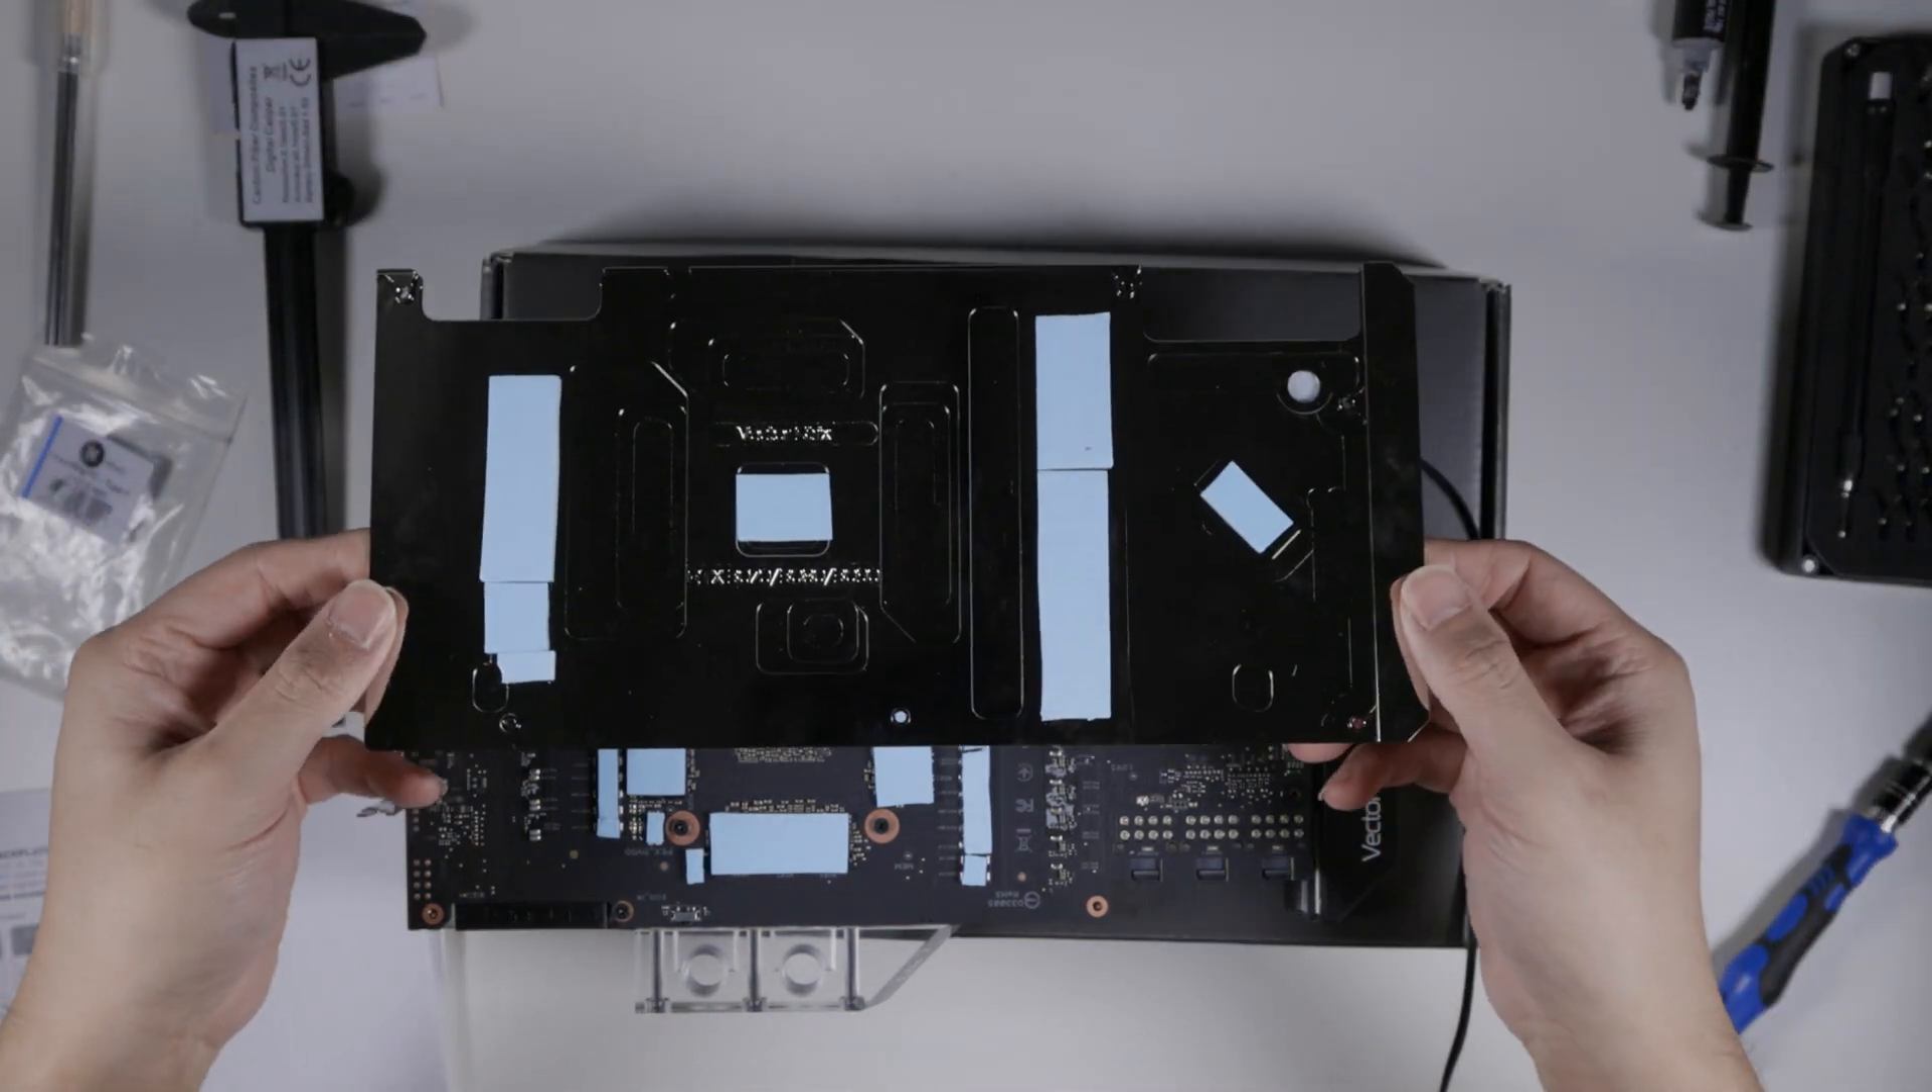Some of the pieces I put directly on the back plate.